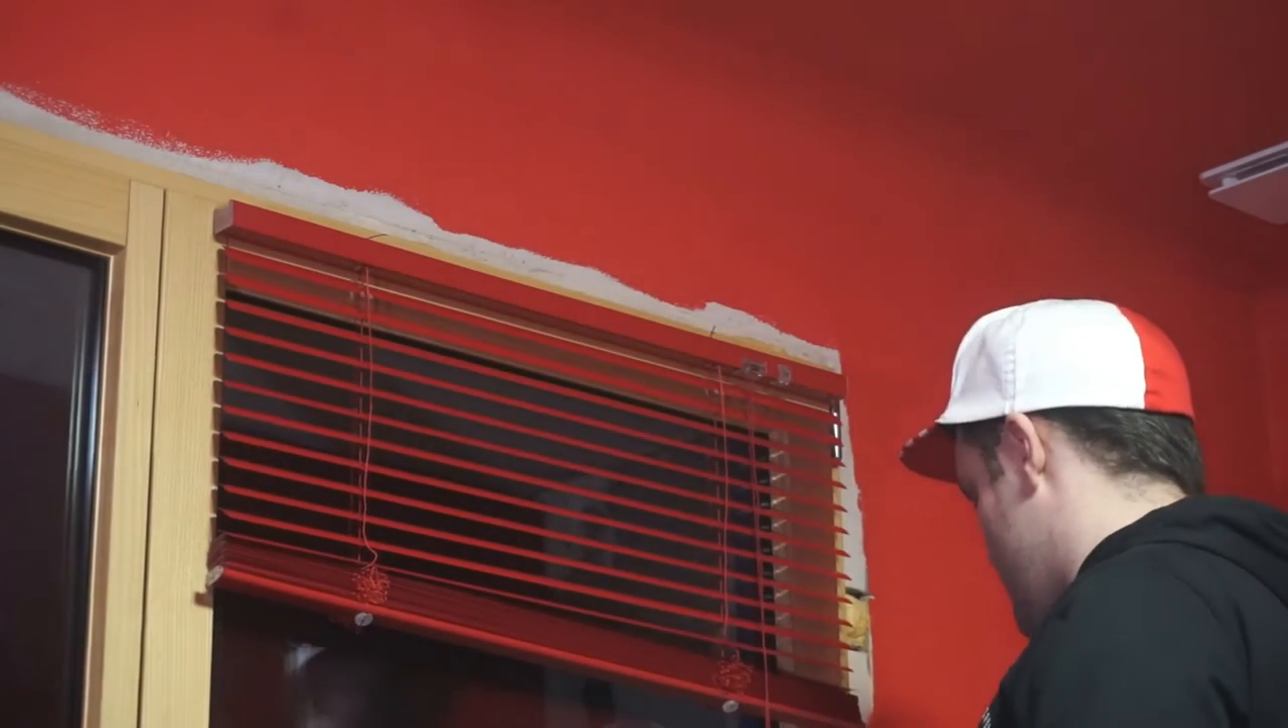Donc là, notre store est positionné.